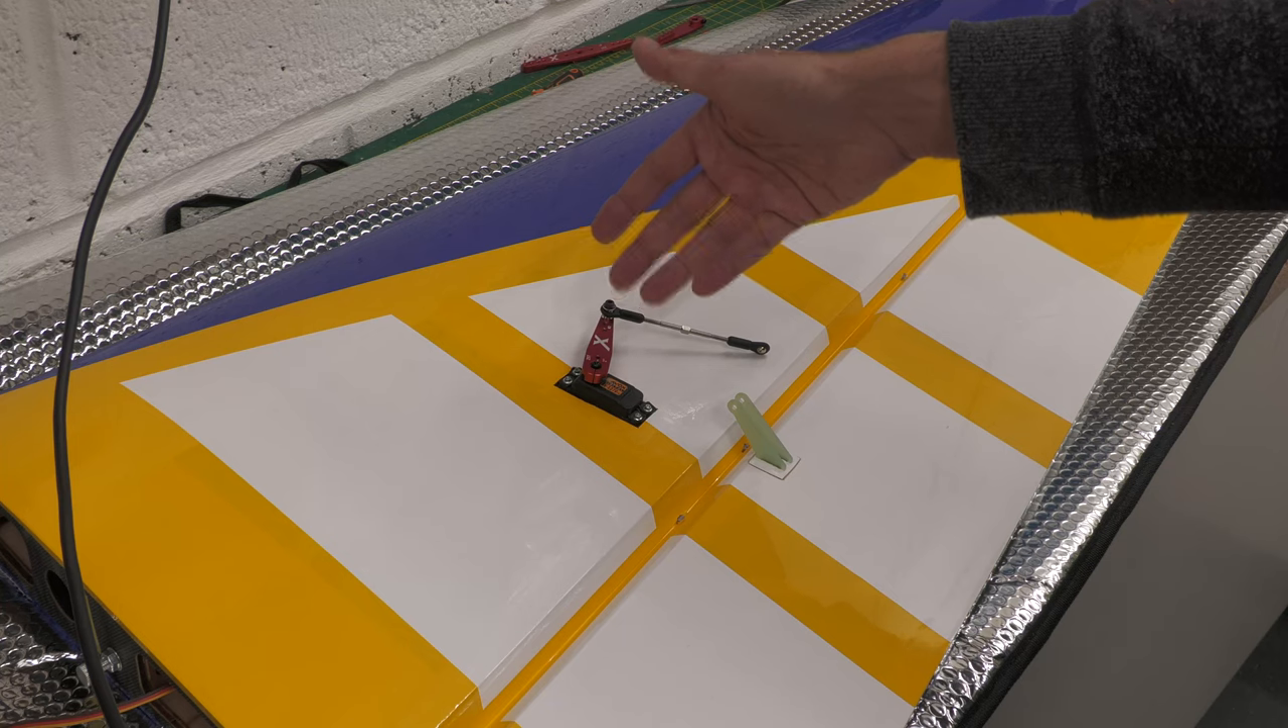And then literally all I've done to the wing is put servo in, mount the horn. I'll connect that up later on.